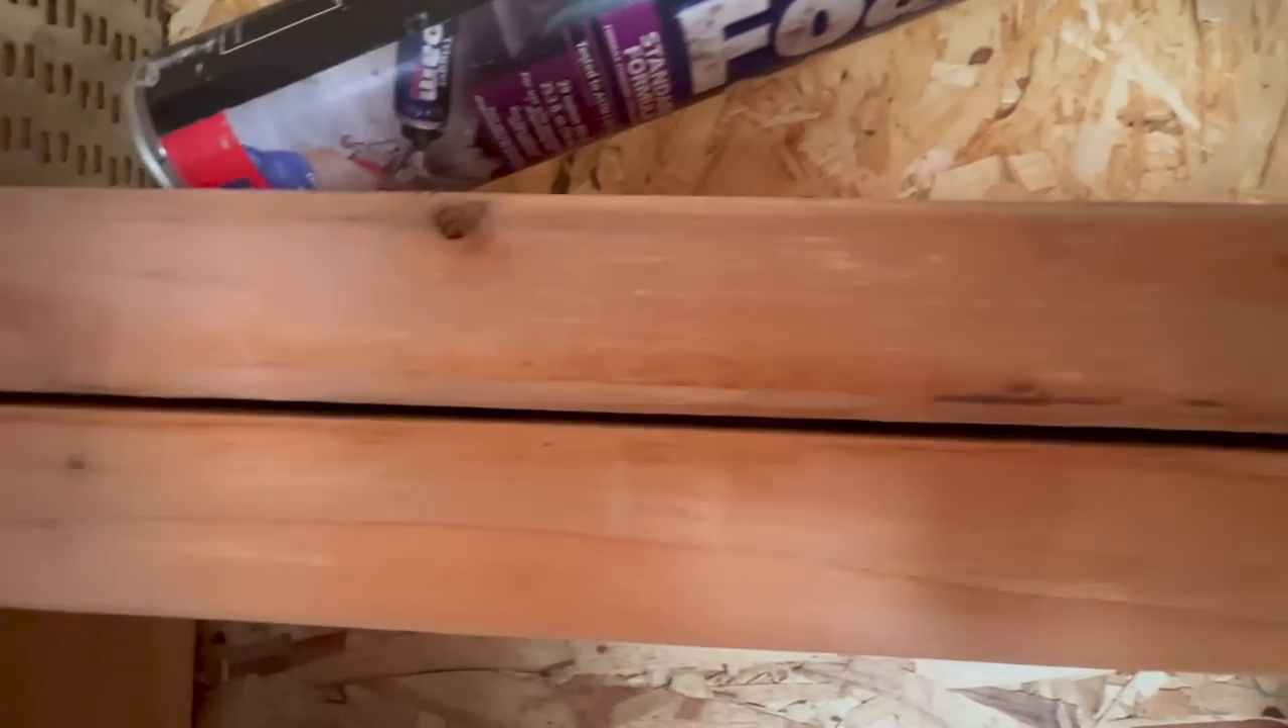So this is where we put the foam in, that gap right there. Every once in a while you can see a little bit of daylight through there.